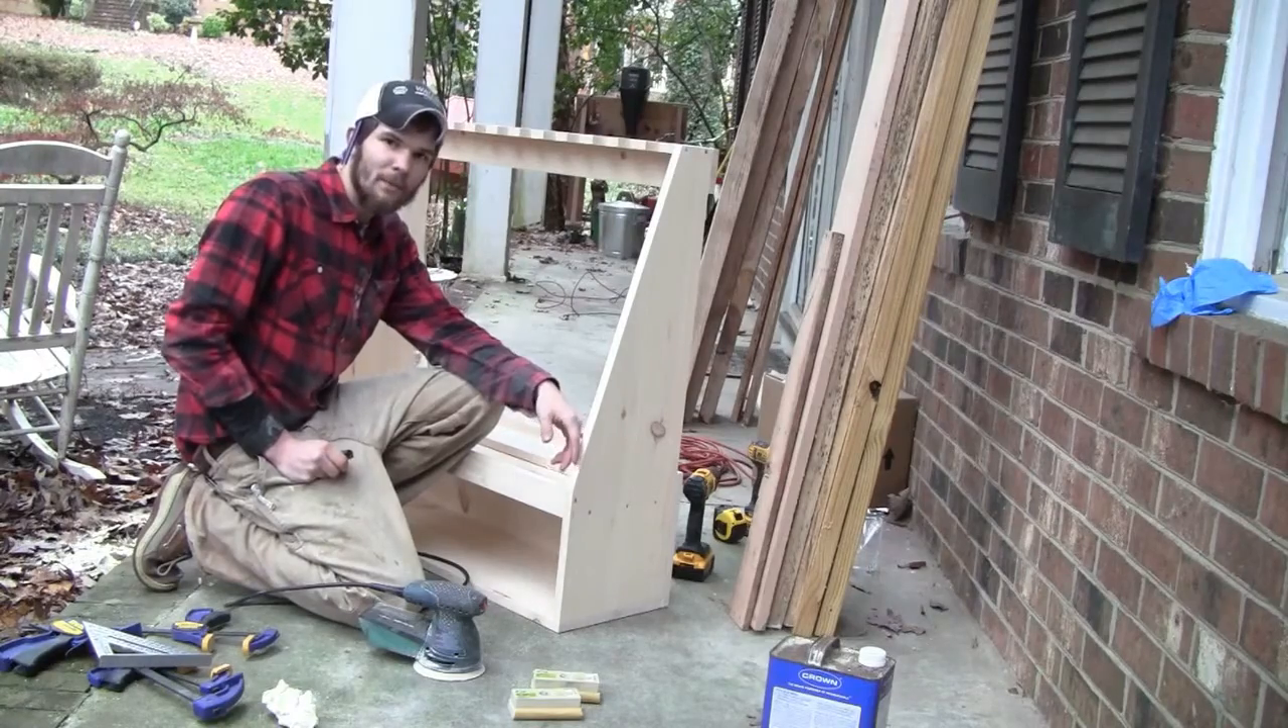I finished assembling the gun rack here and I actually tested it out.